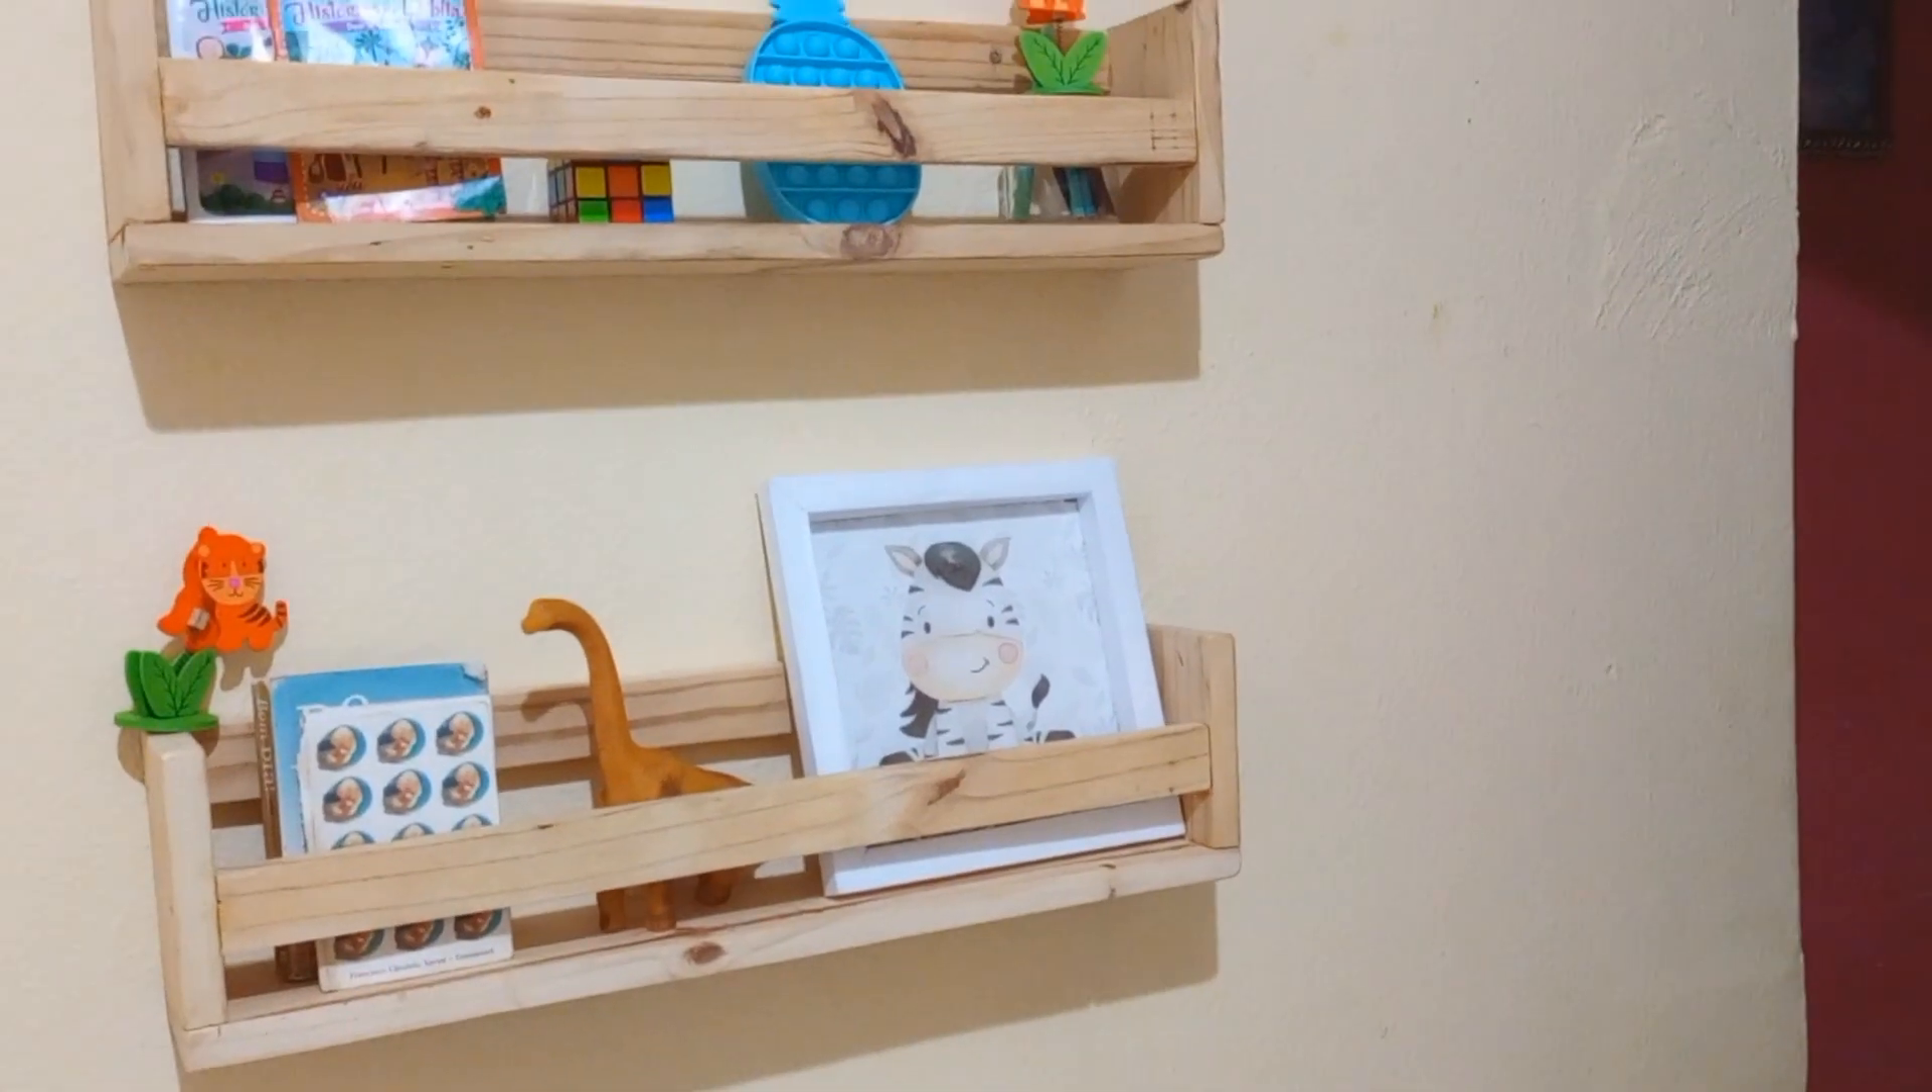Finalizei a prateleira nicho né, como vocês podem ver, já fixei na parede.